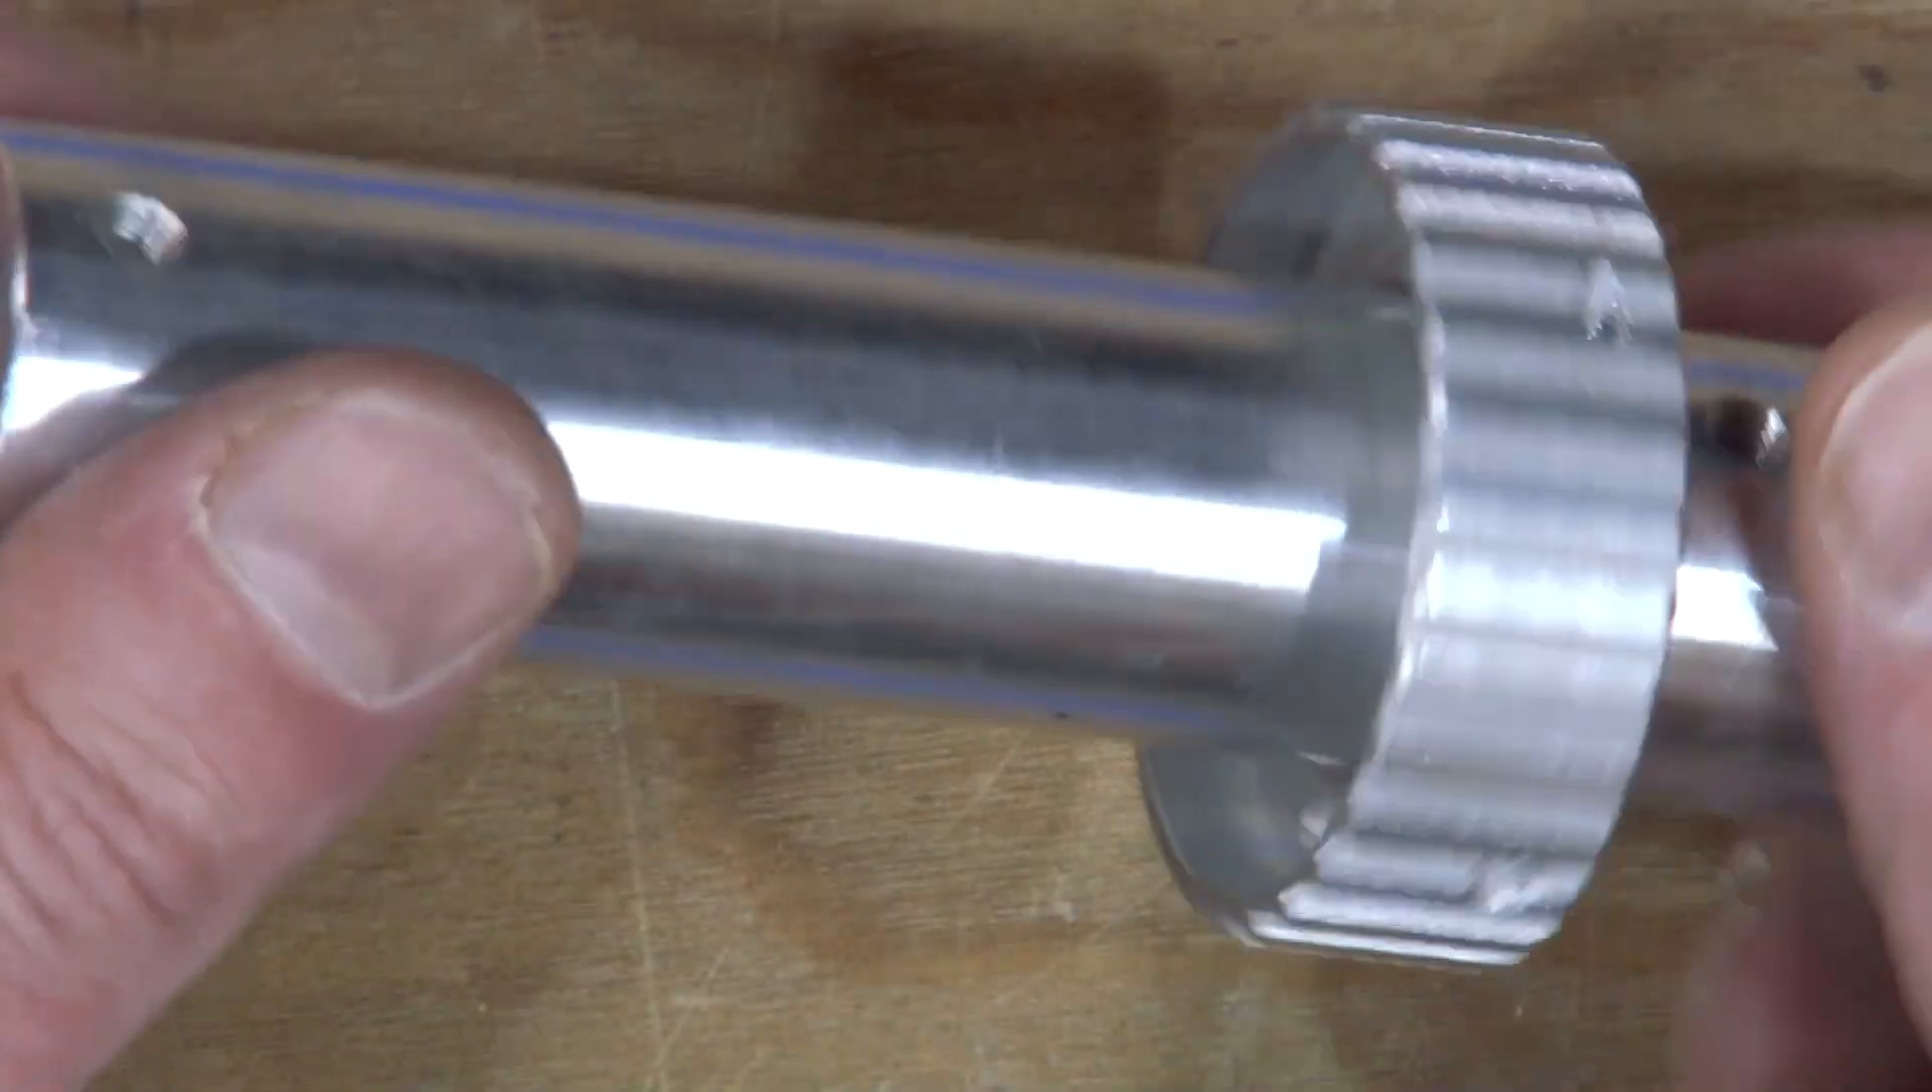So now I've got the J4 timing hub on the J4 main shaft and yours should look like this.